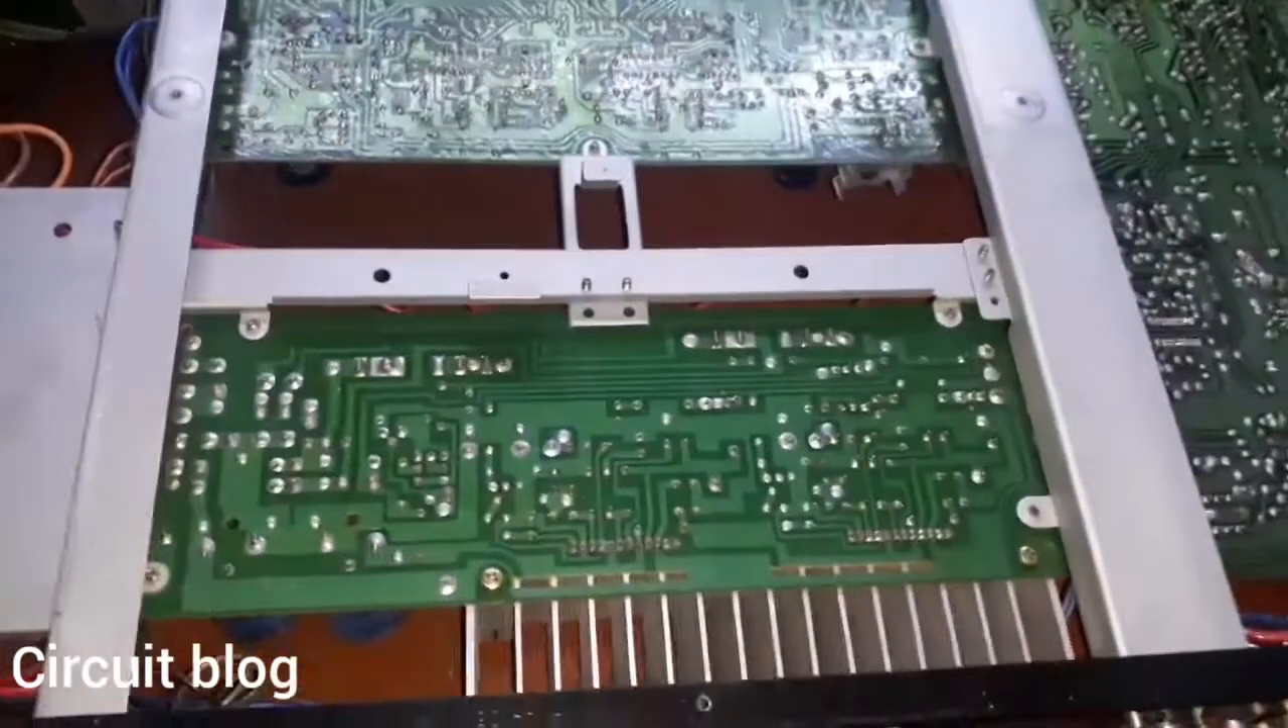So here is the cover has been removed and here is the other sides of the board.